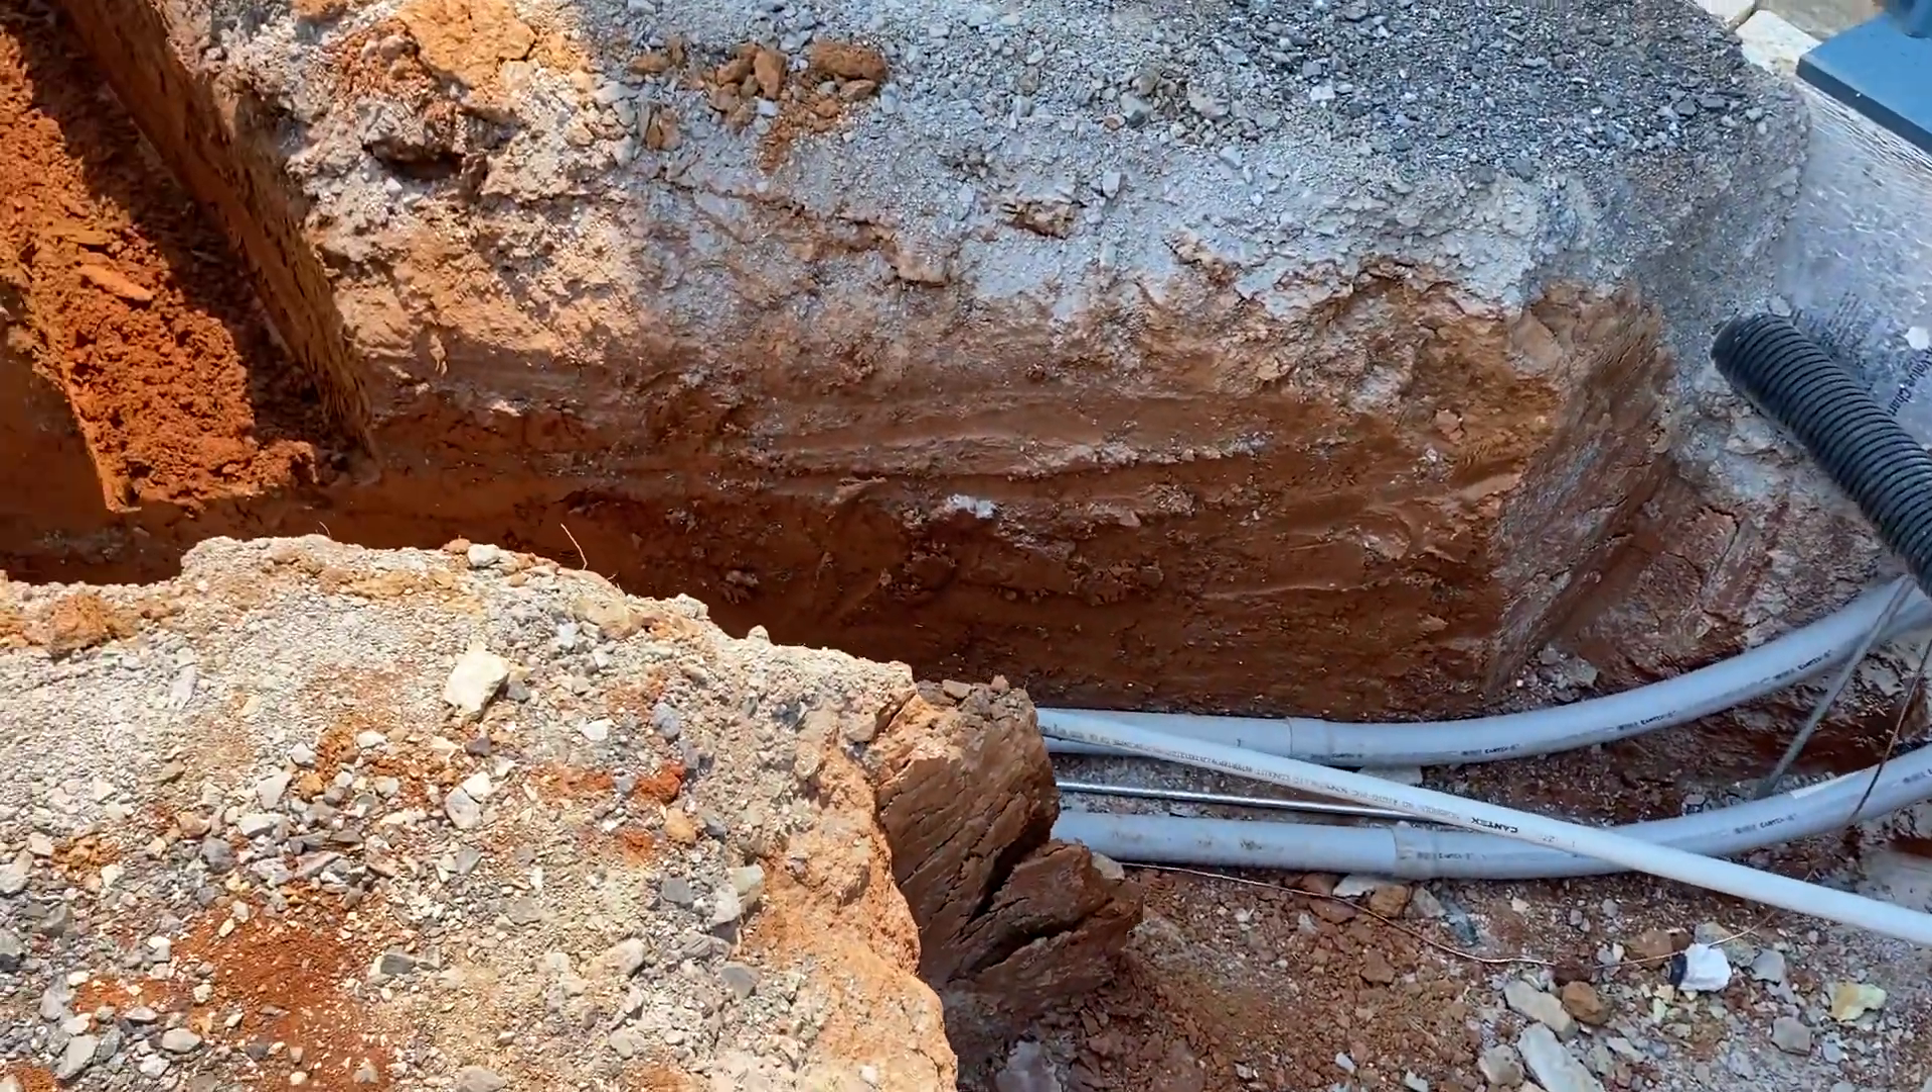All right, we got electrical conduit all in.